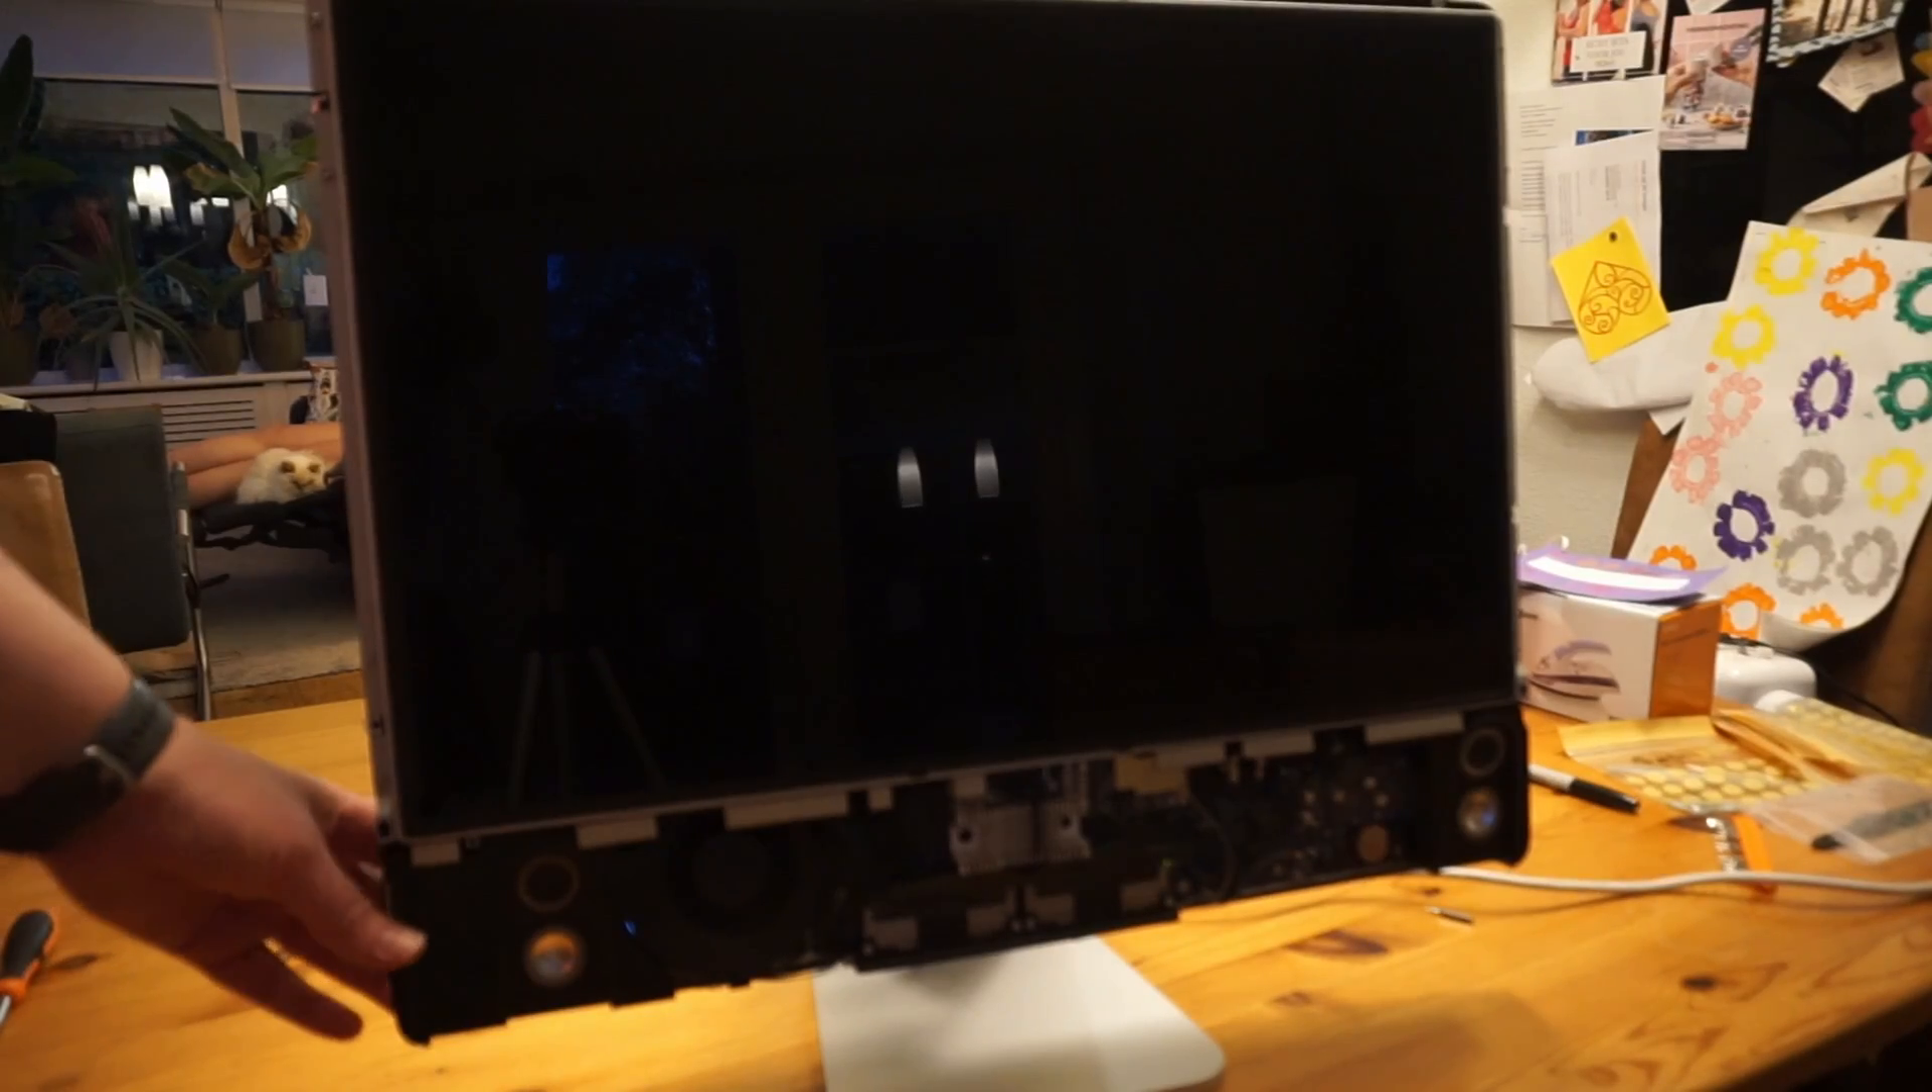Next I put everything together in reverse order but I didn't put the bezel and the glass back yet.